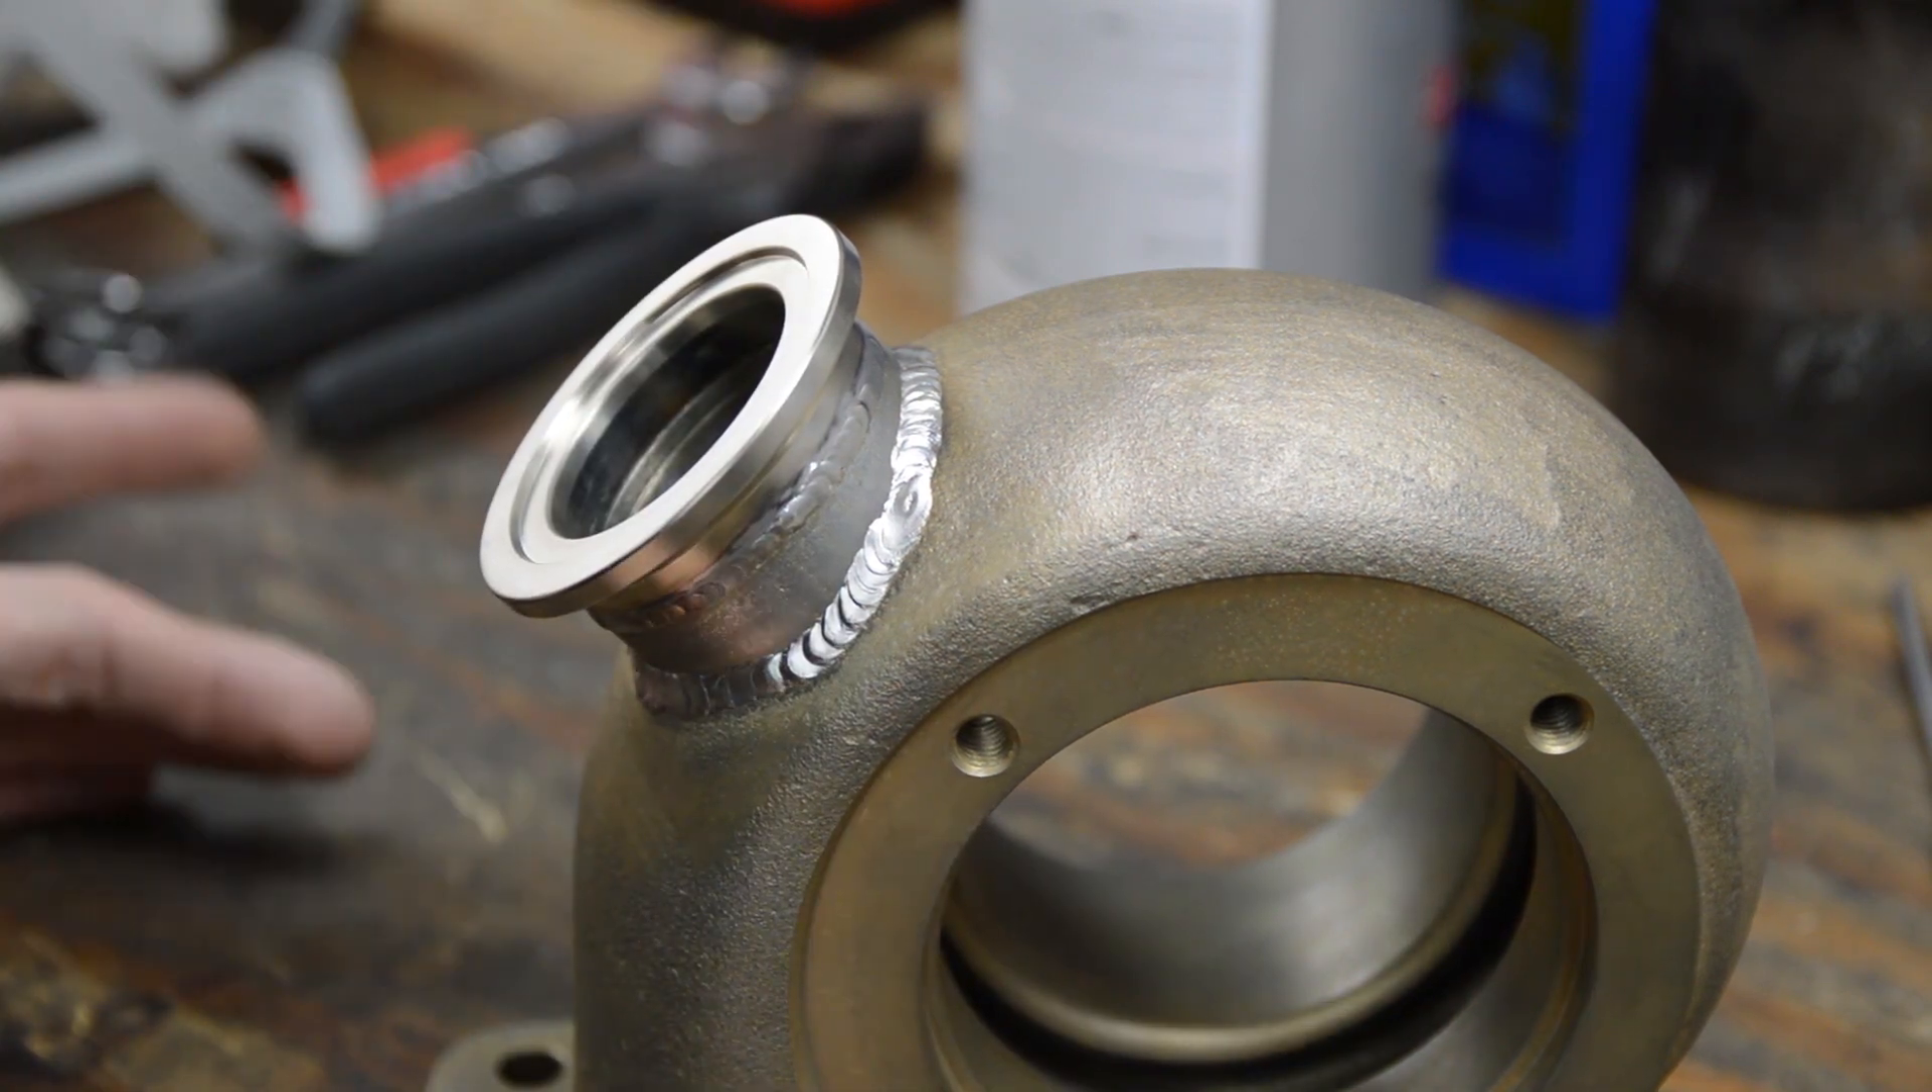Okay so here's the housing, it is completely done, all welded and whatnot so let me just discuss what happened.